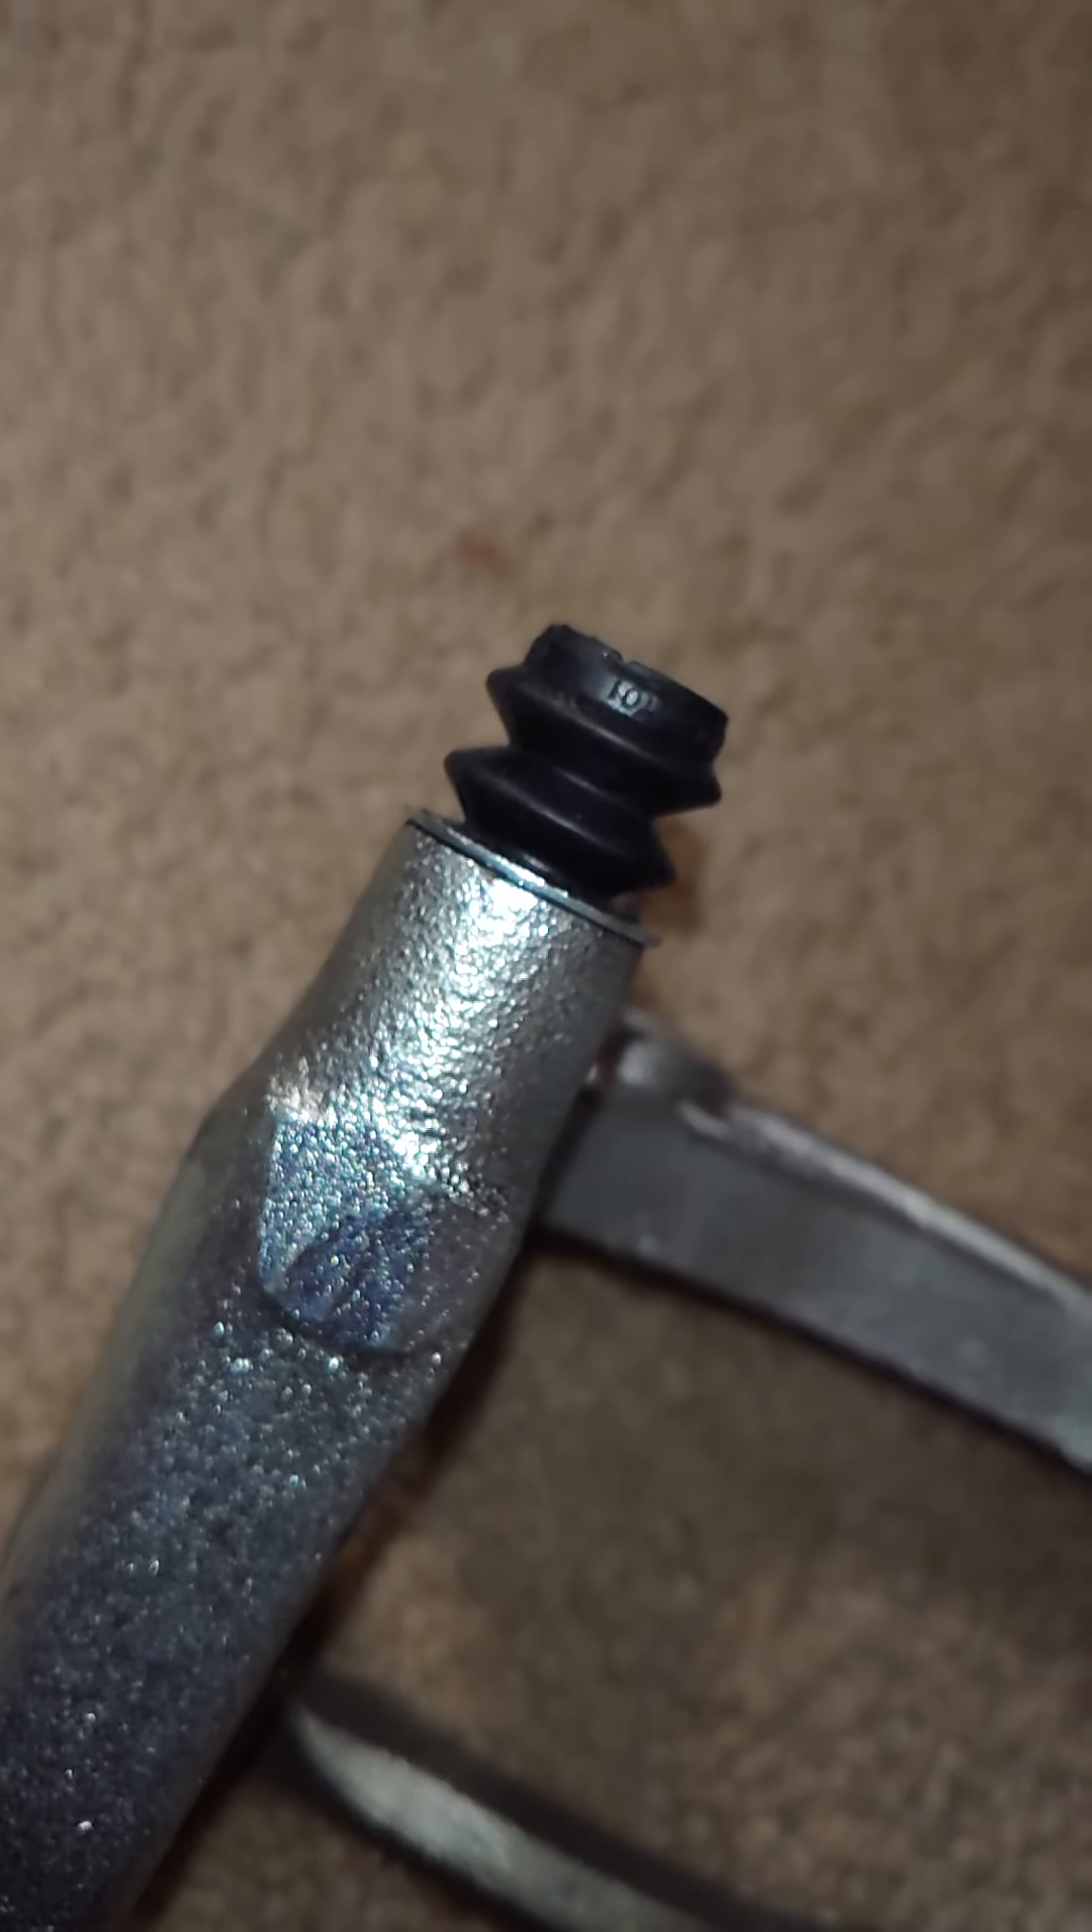So, as seen right here, we have the caliper sliding pin boot put in. I'd say it's pretty uniform around.